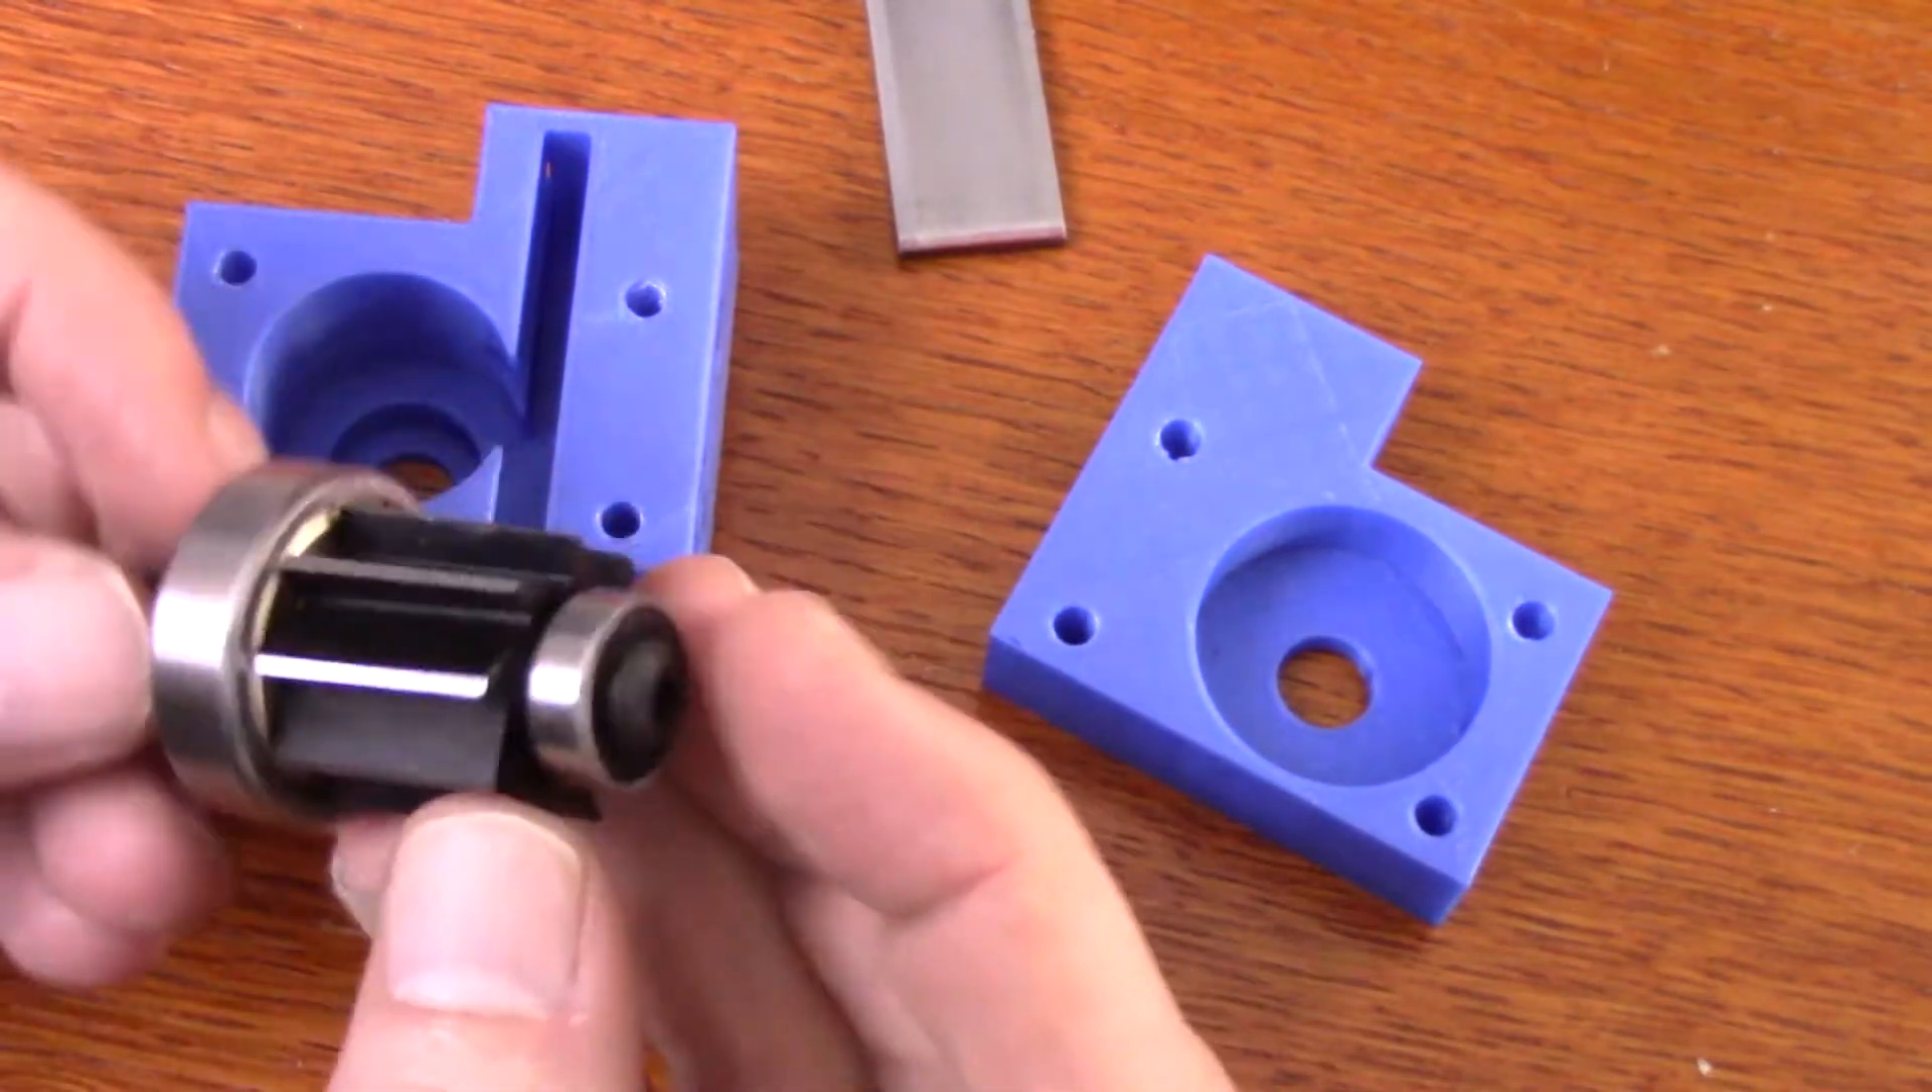I reassembled this, the cutter as well as the two bearings.